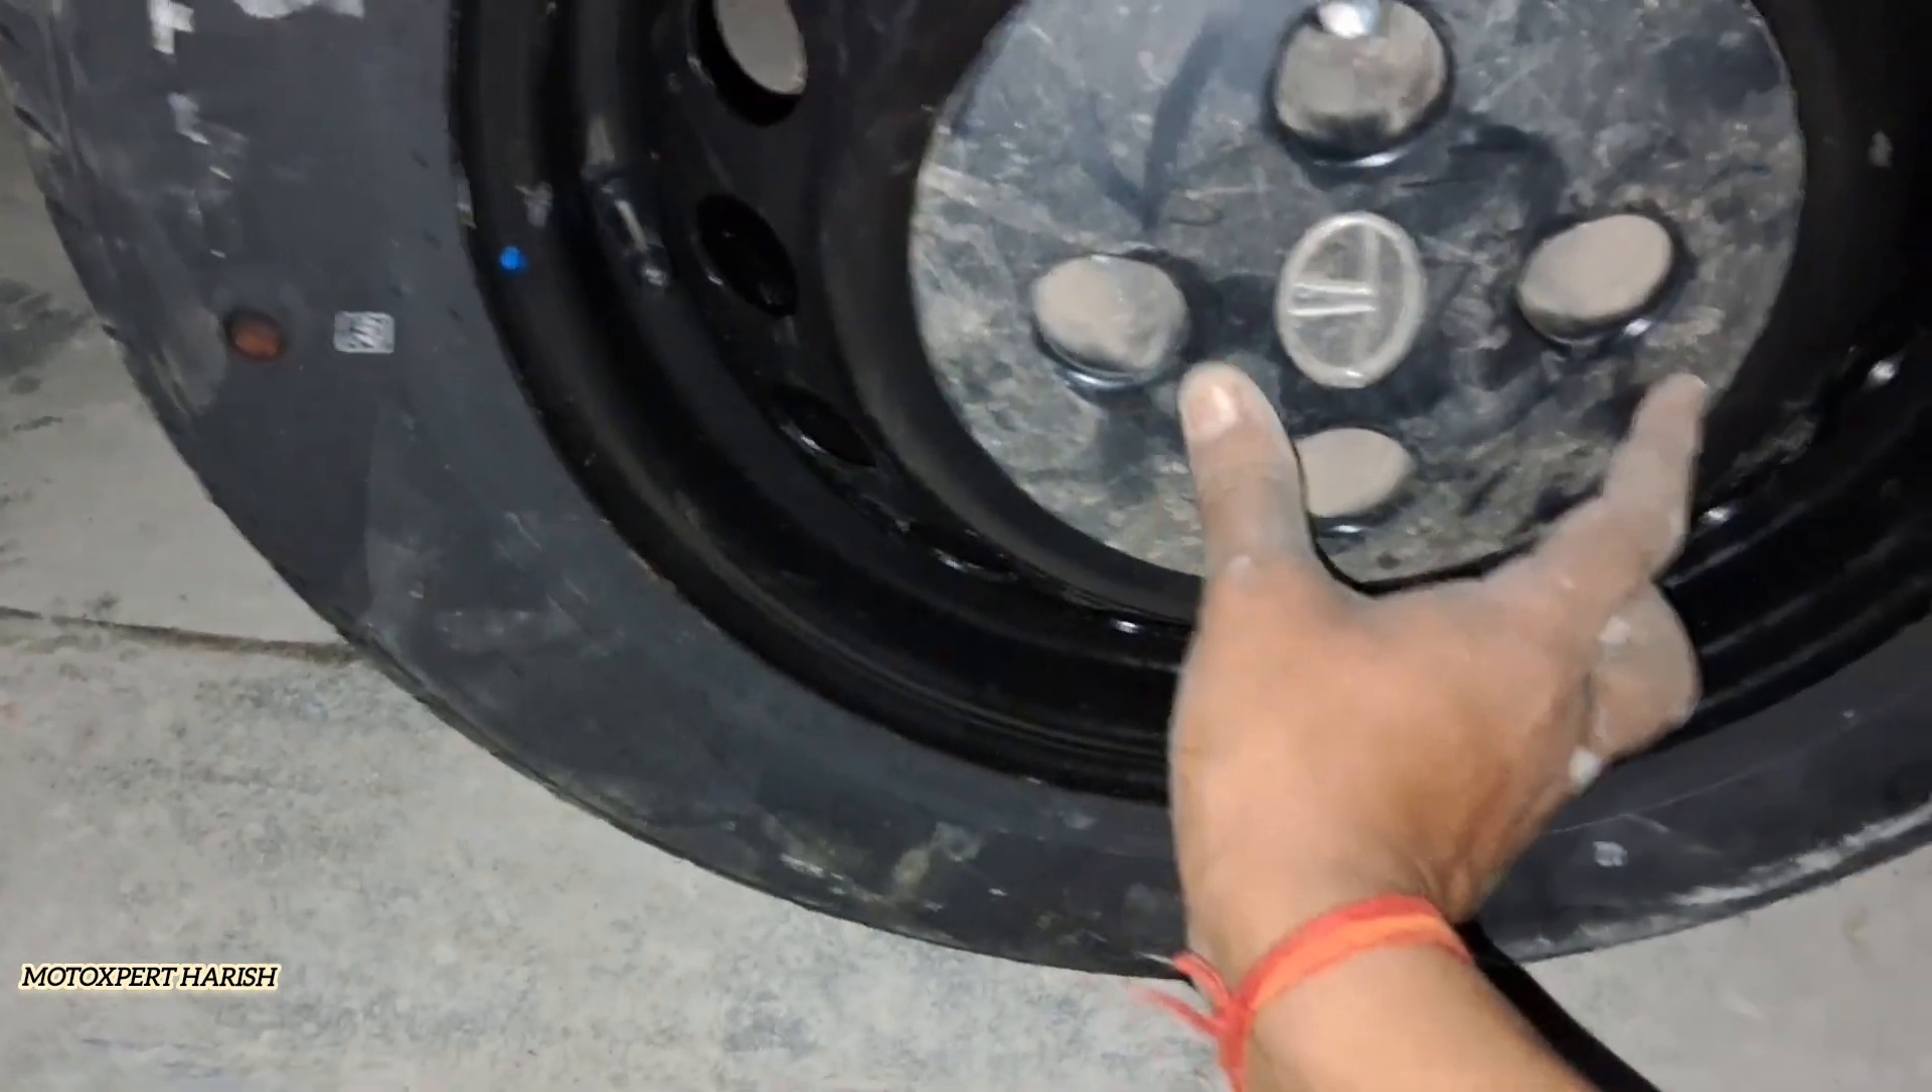यह देखिए वील कैप लग गया।